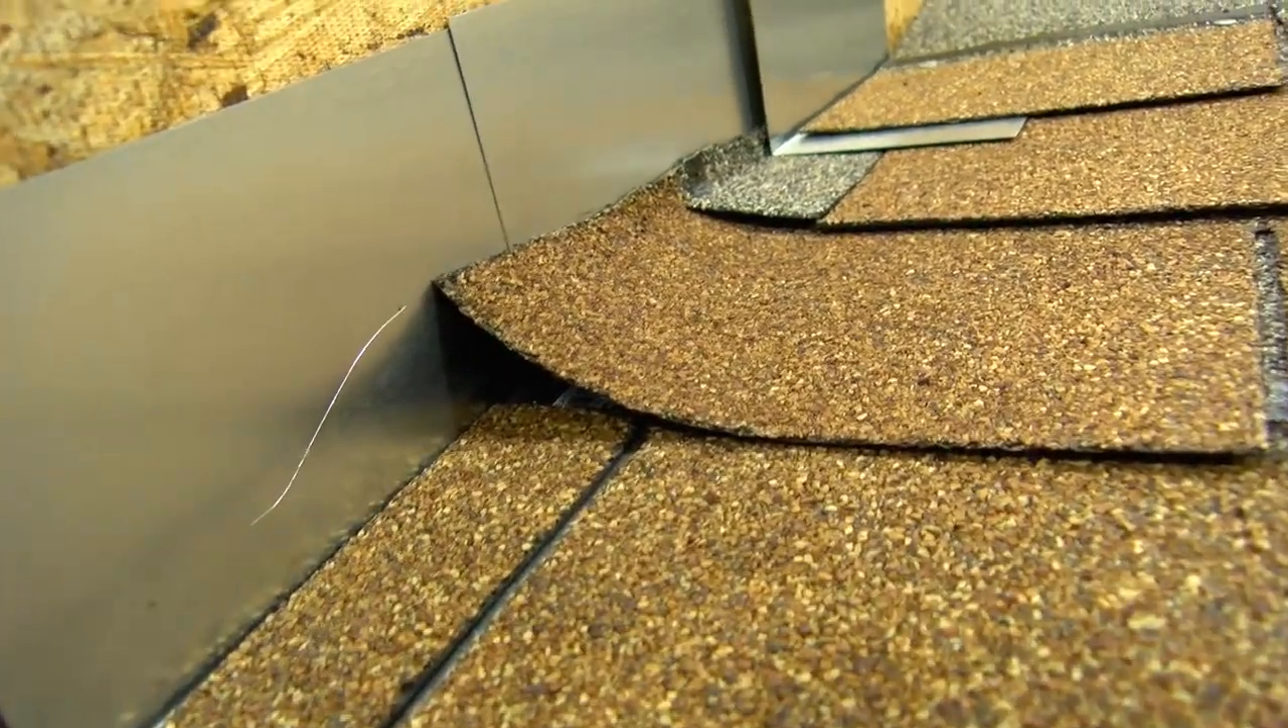Whoops that shingle is loose obviously not flat improperly cut.